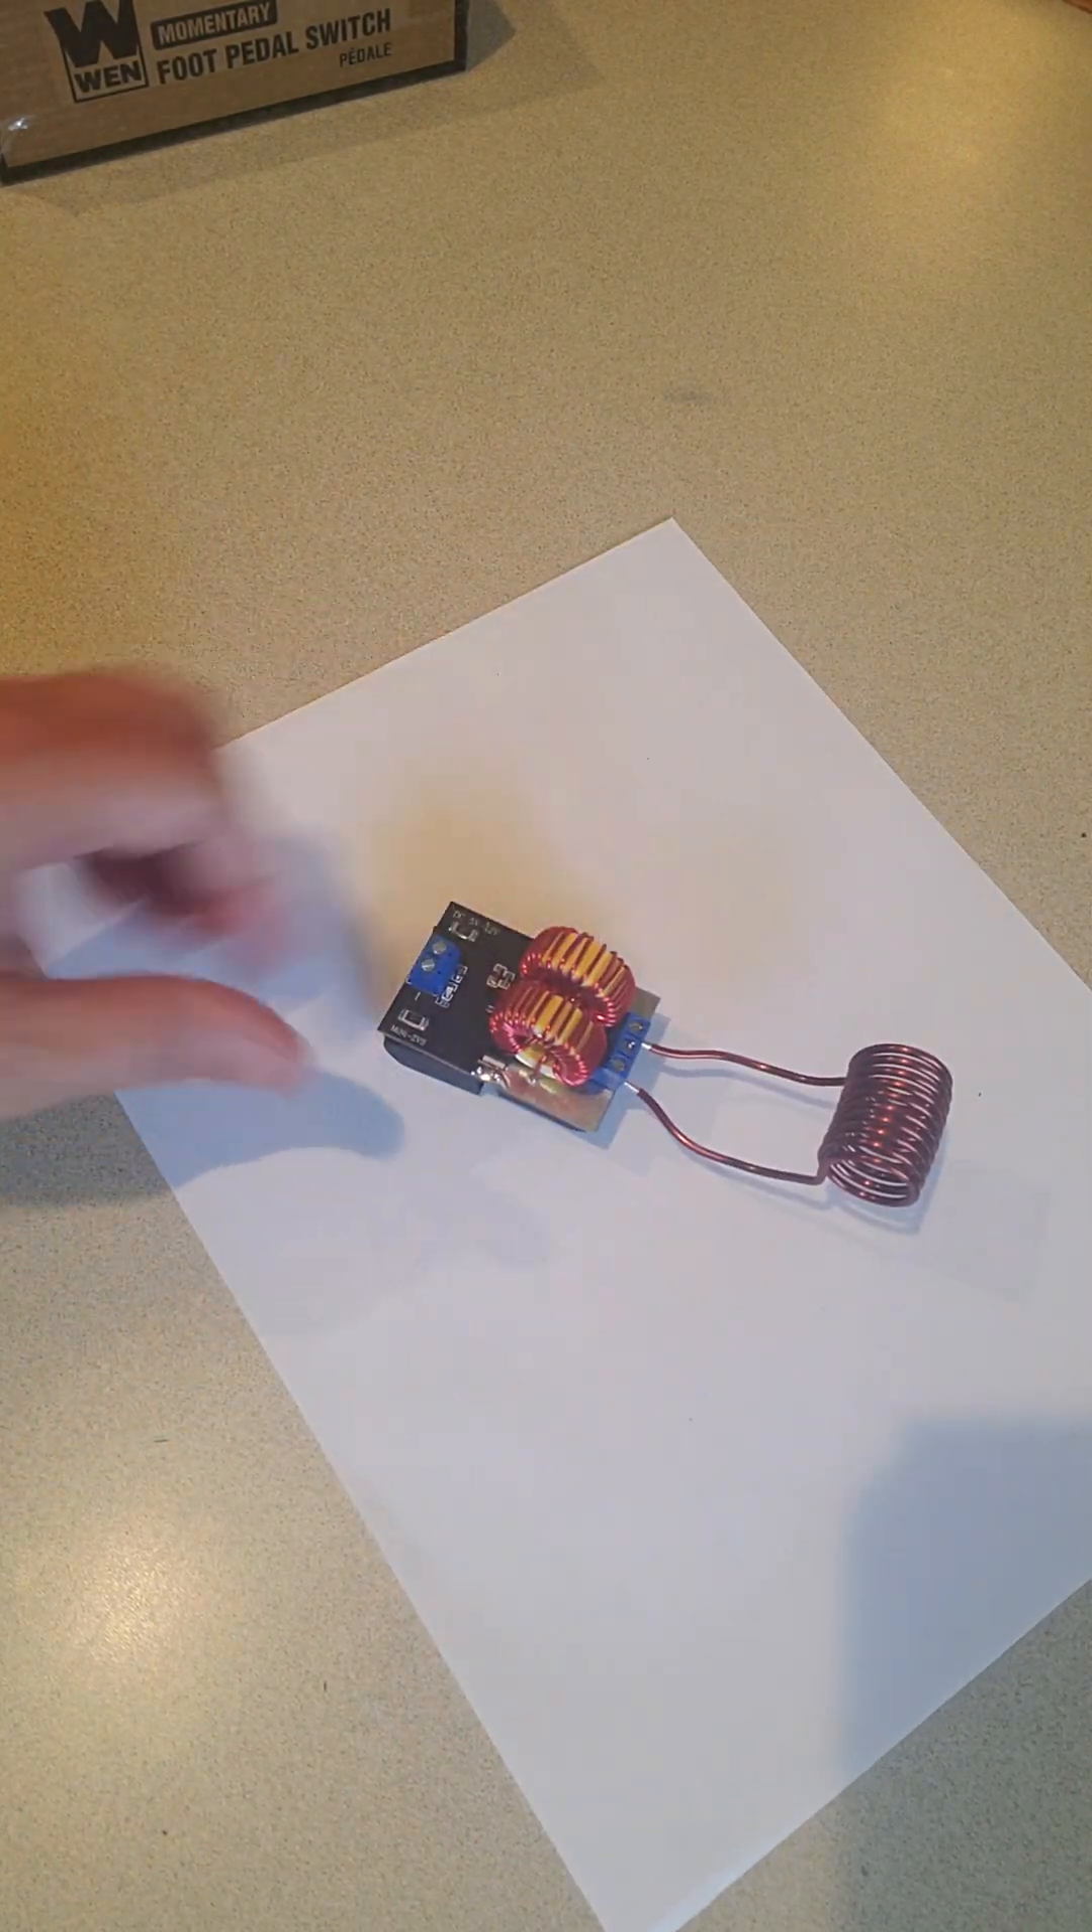So now I've got the coil on.